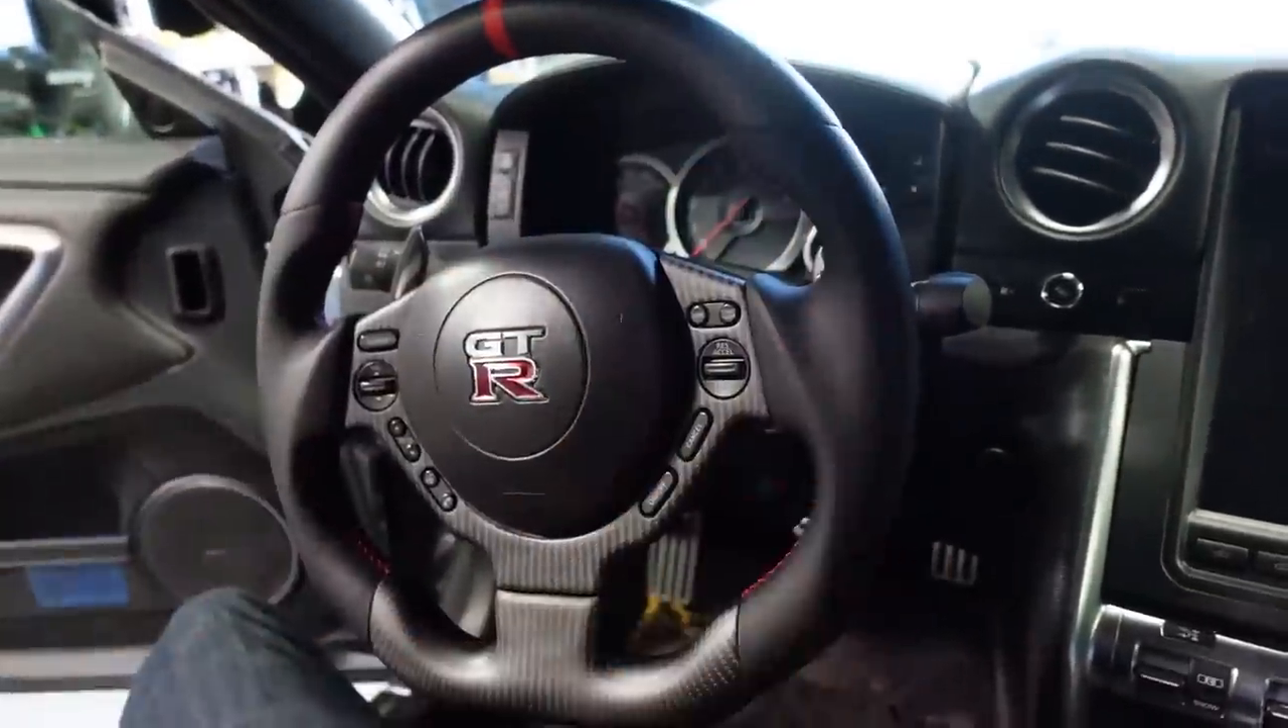And just like that, the Carbontastic steering wheel is installed and it looks fantastic.